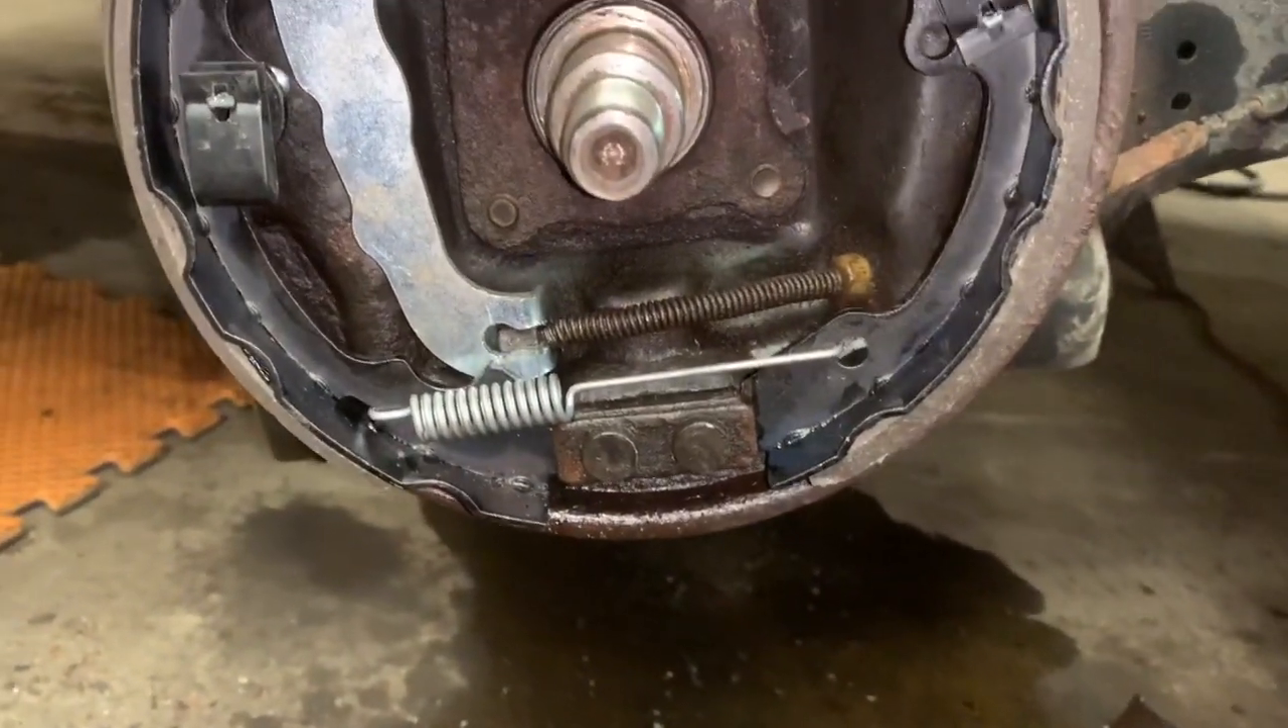So we got our brakes all replaced all brand new Everything's hooked back up.